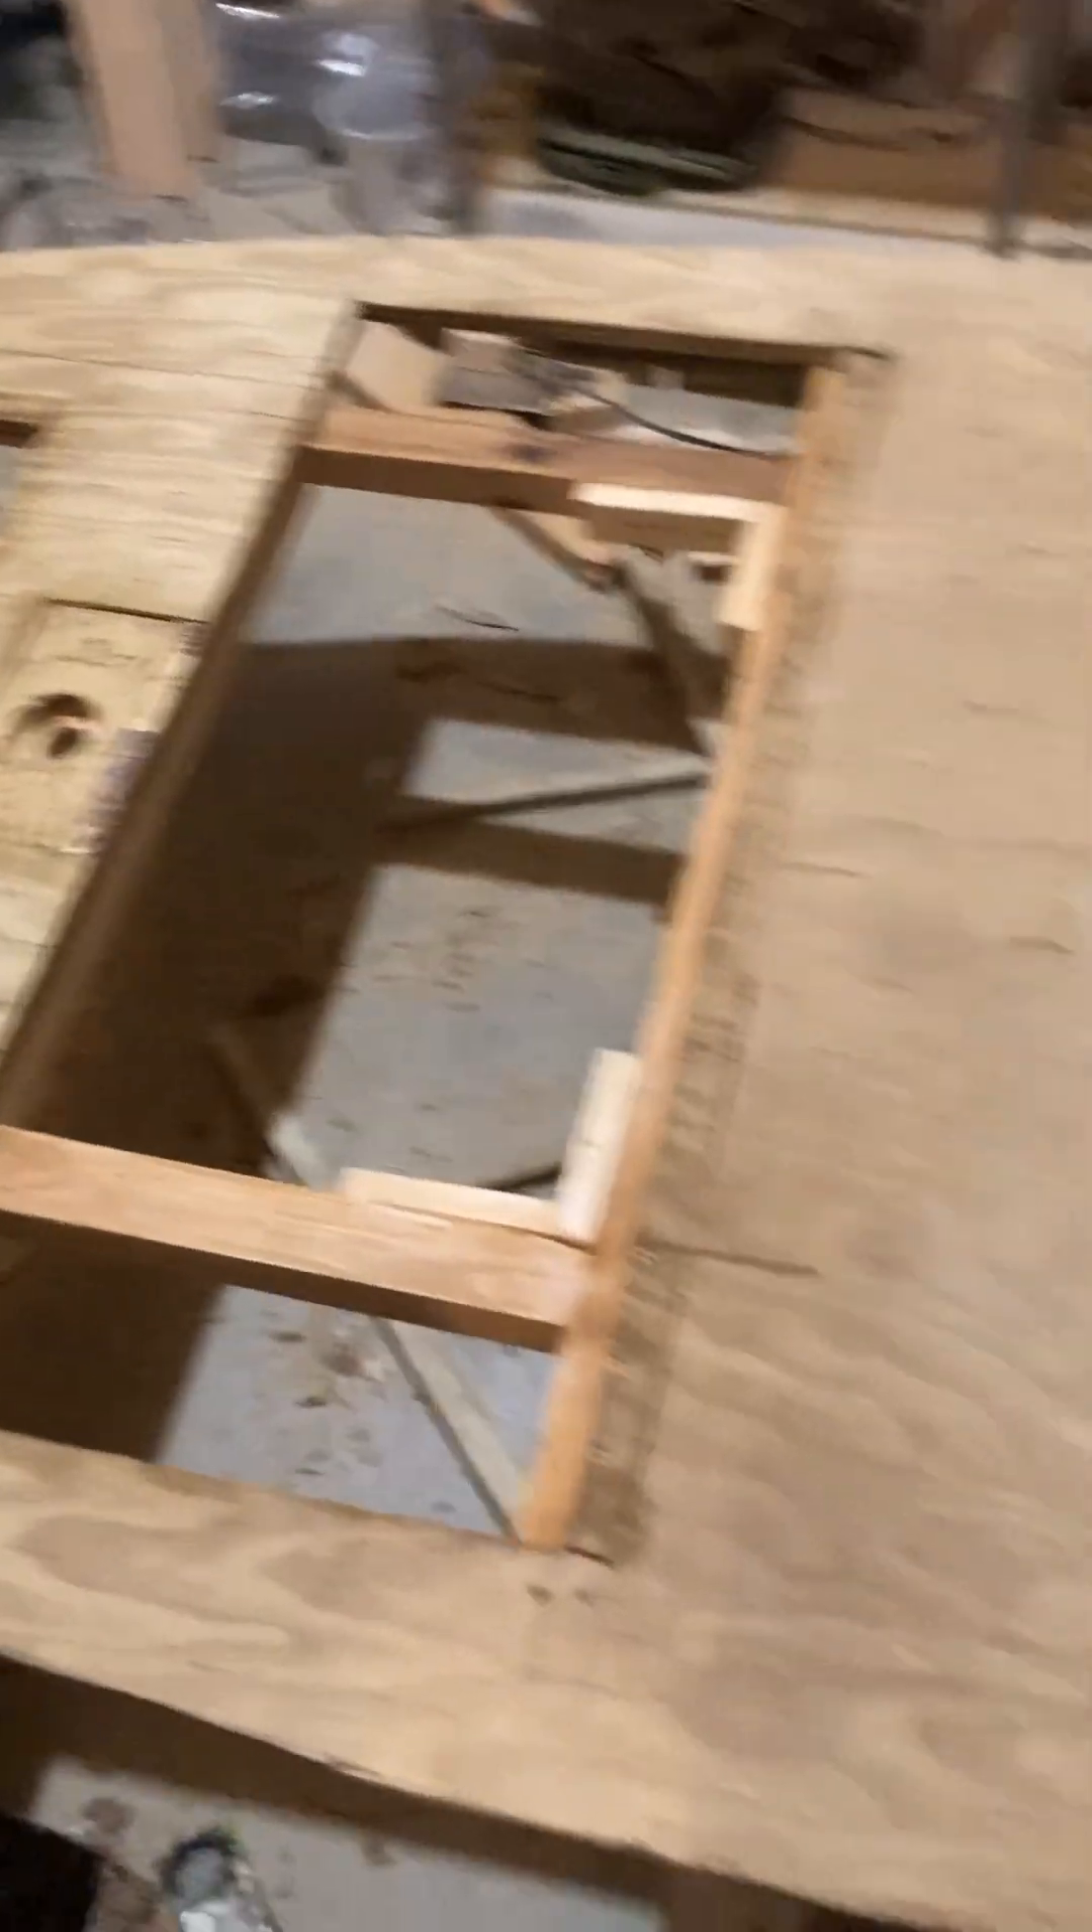So, uh, so now I just got to do some sanding, and then put the carpeting on, and put all the hatches together, and then I'm done.